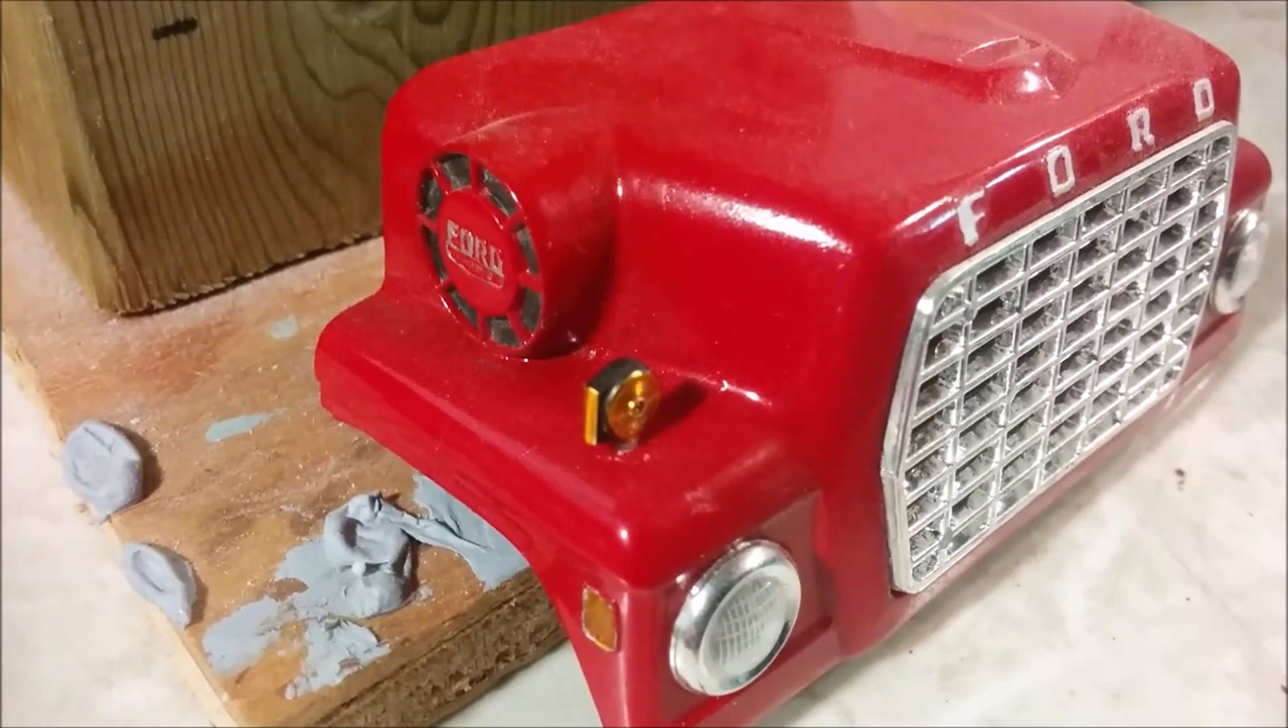I've also glued the front turn signal back on again.